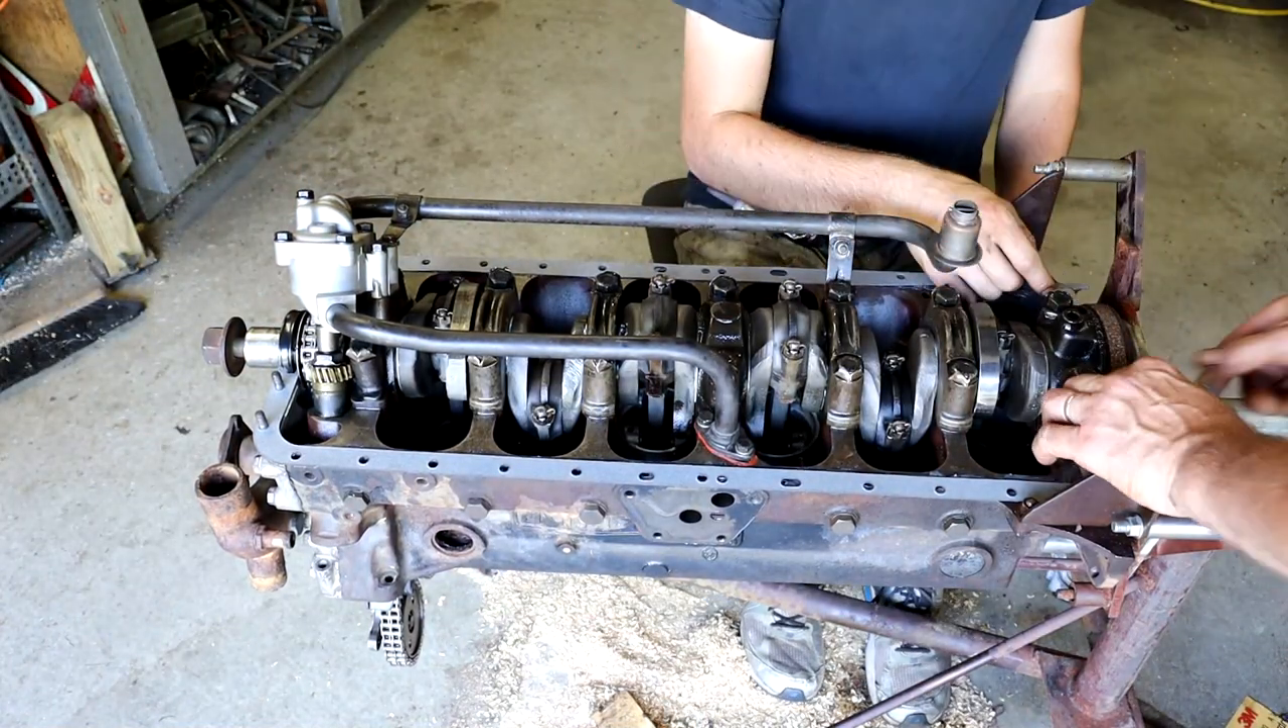Now the last thing to really complete the bottom end is to get the oil pan back on.